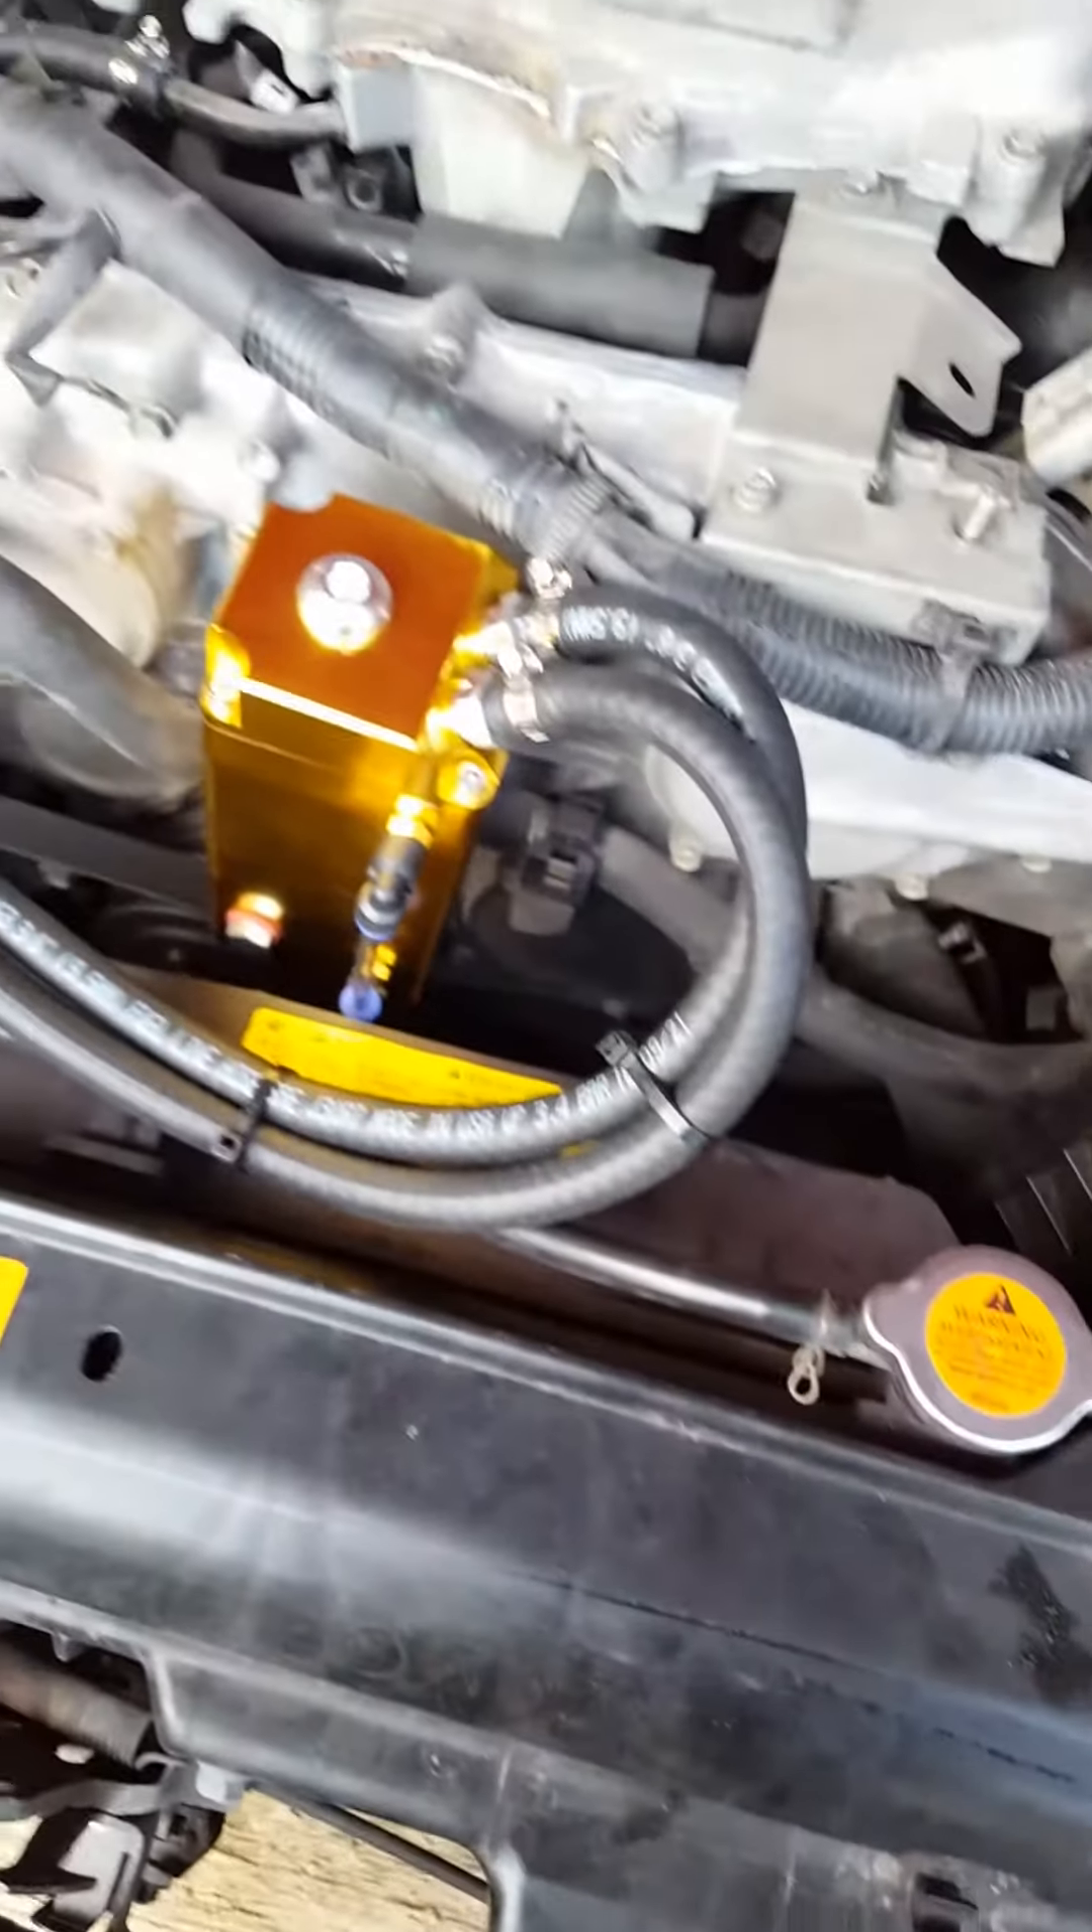So but yeah this is my oil catch can now installed.